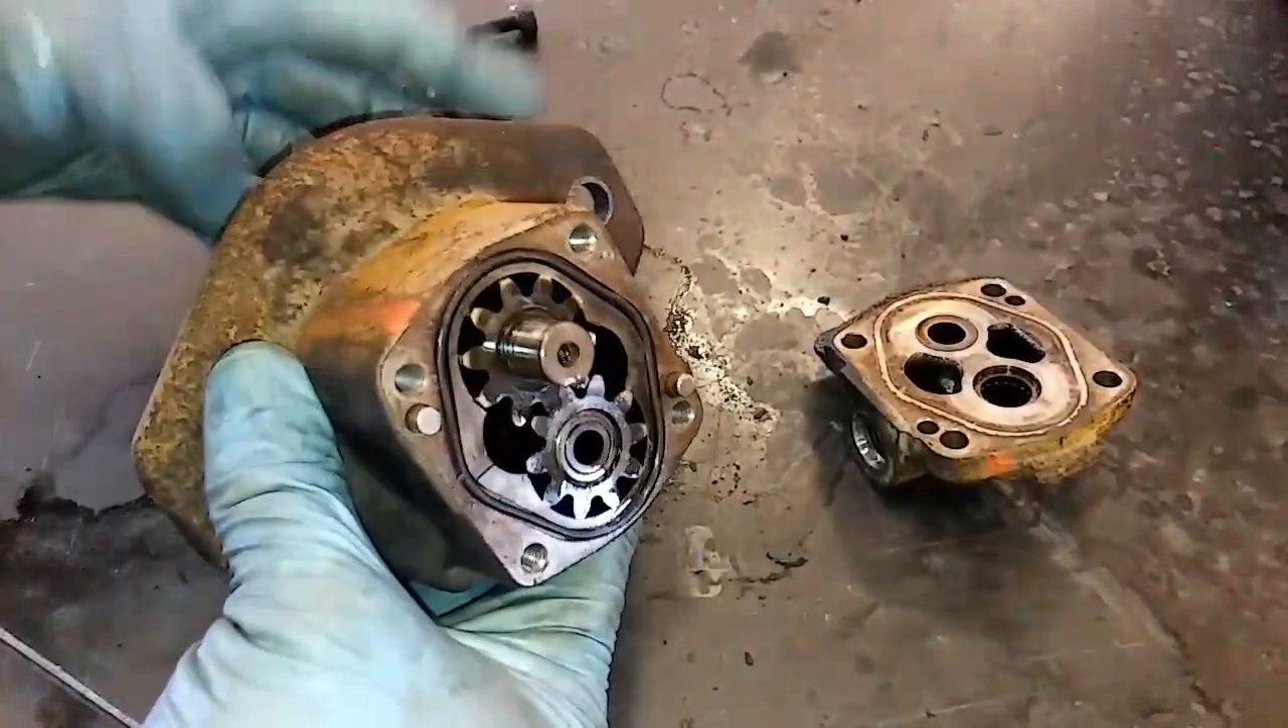So, this is our pump disassembled.